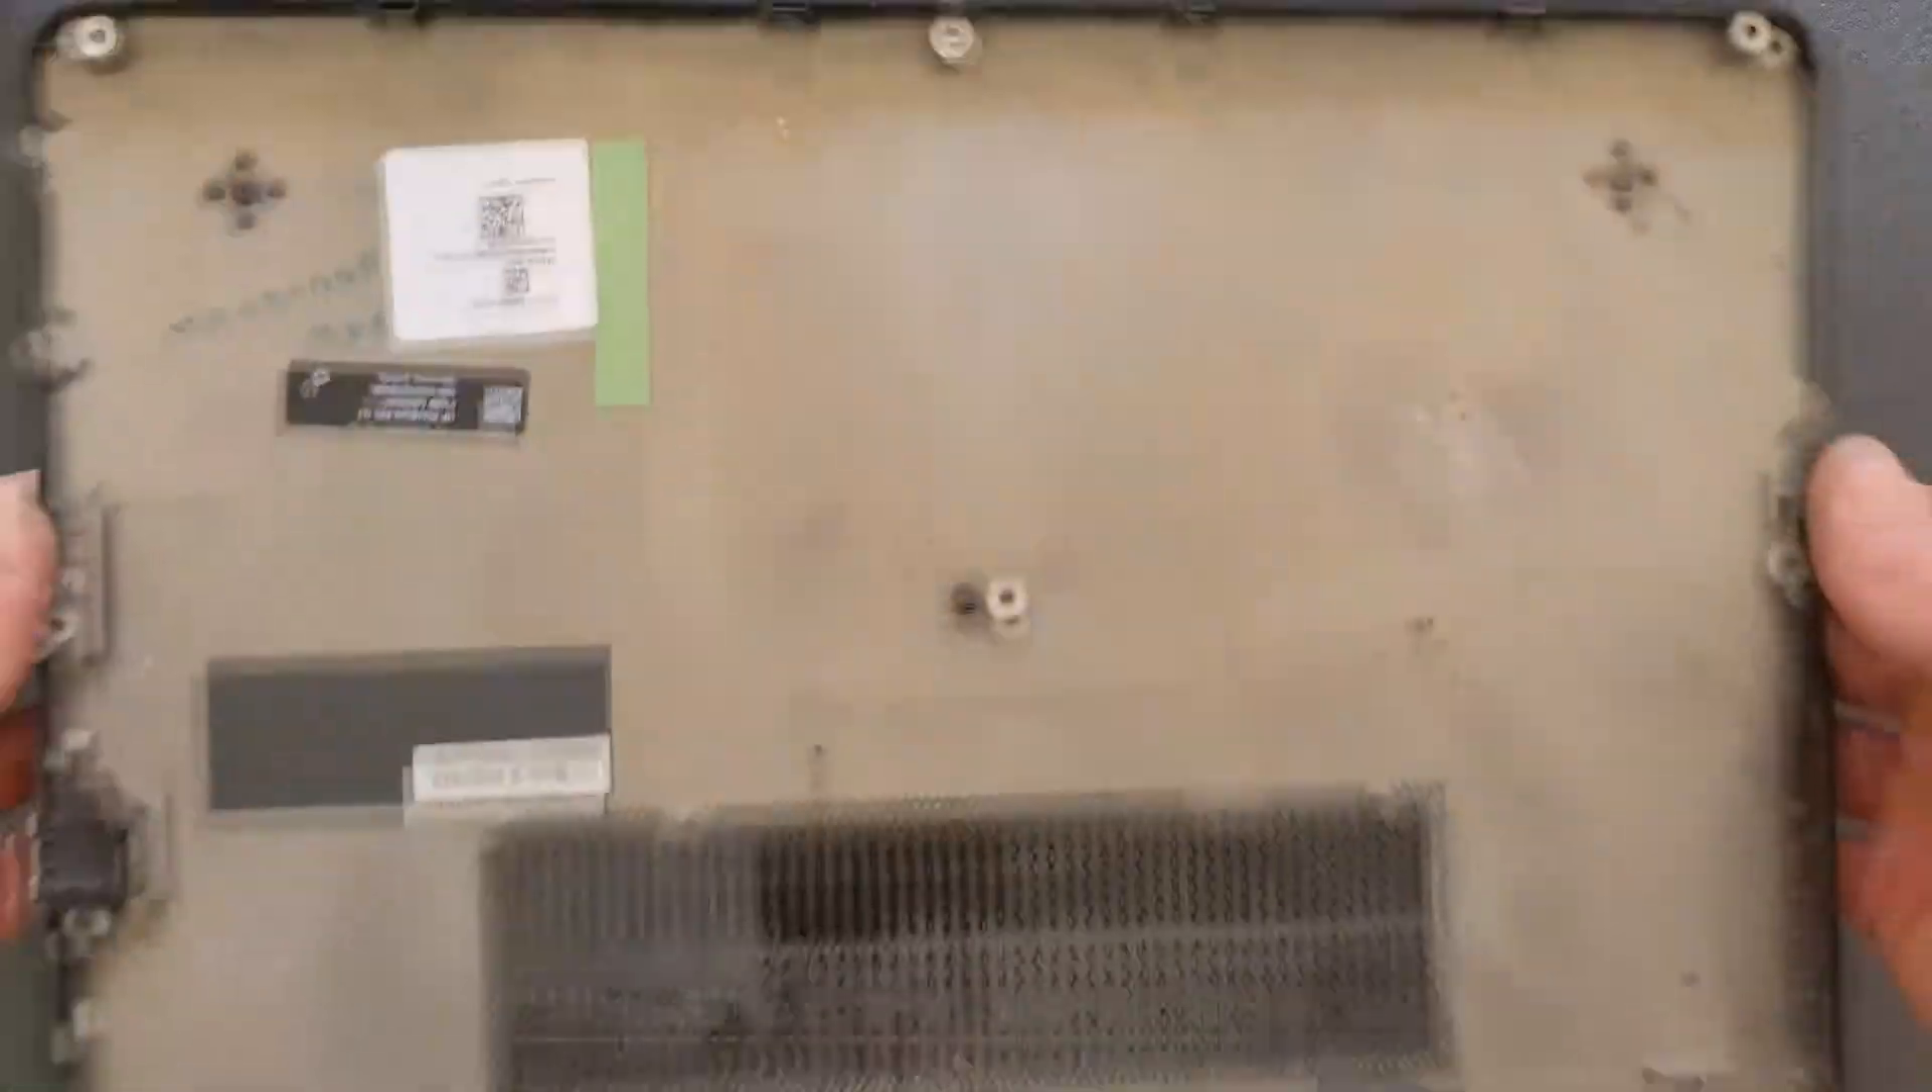Okay that's it back panel is off.